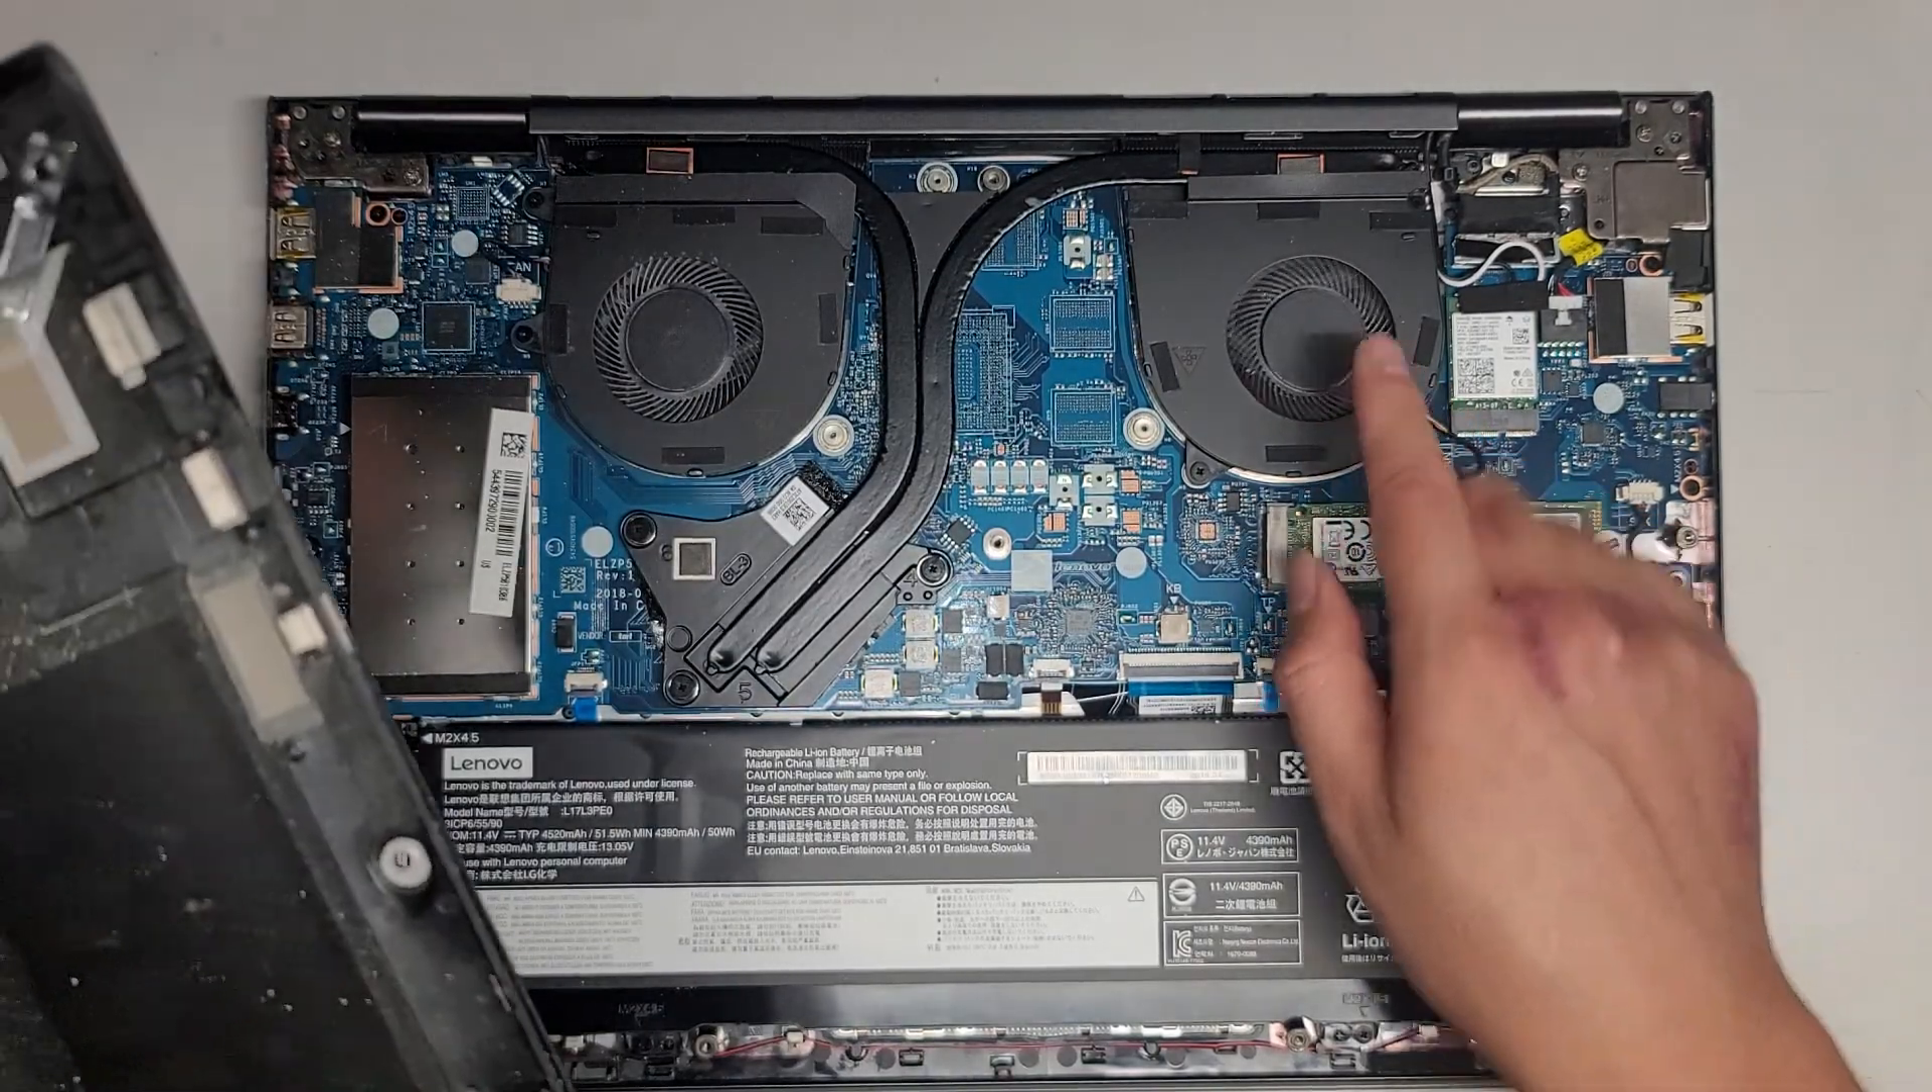We got the bottom cover off.